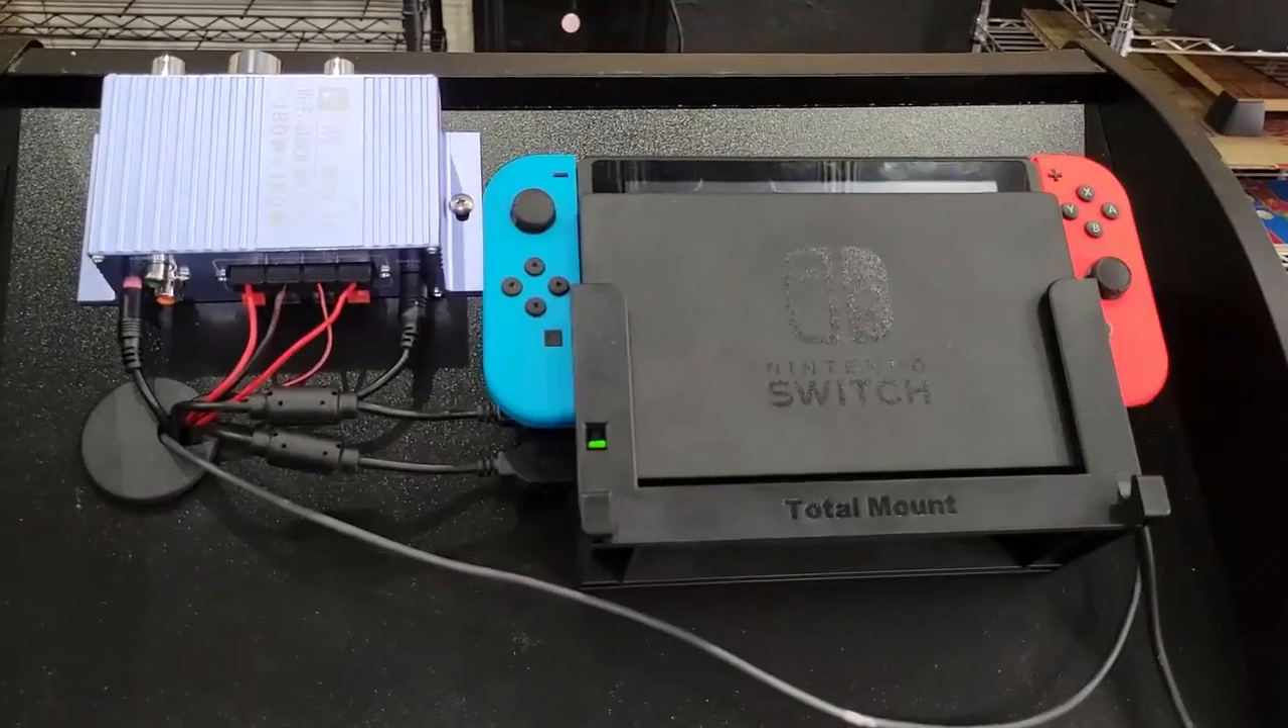We now have the switch docked.